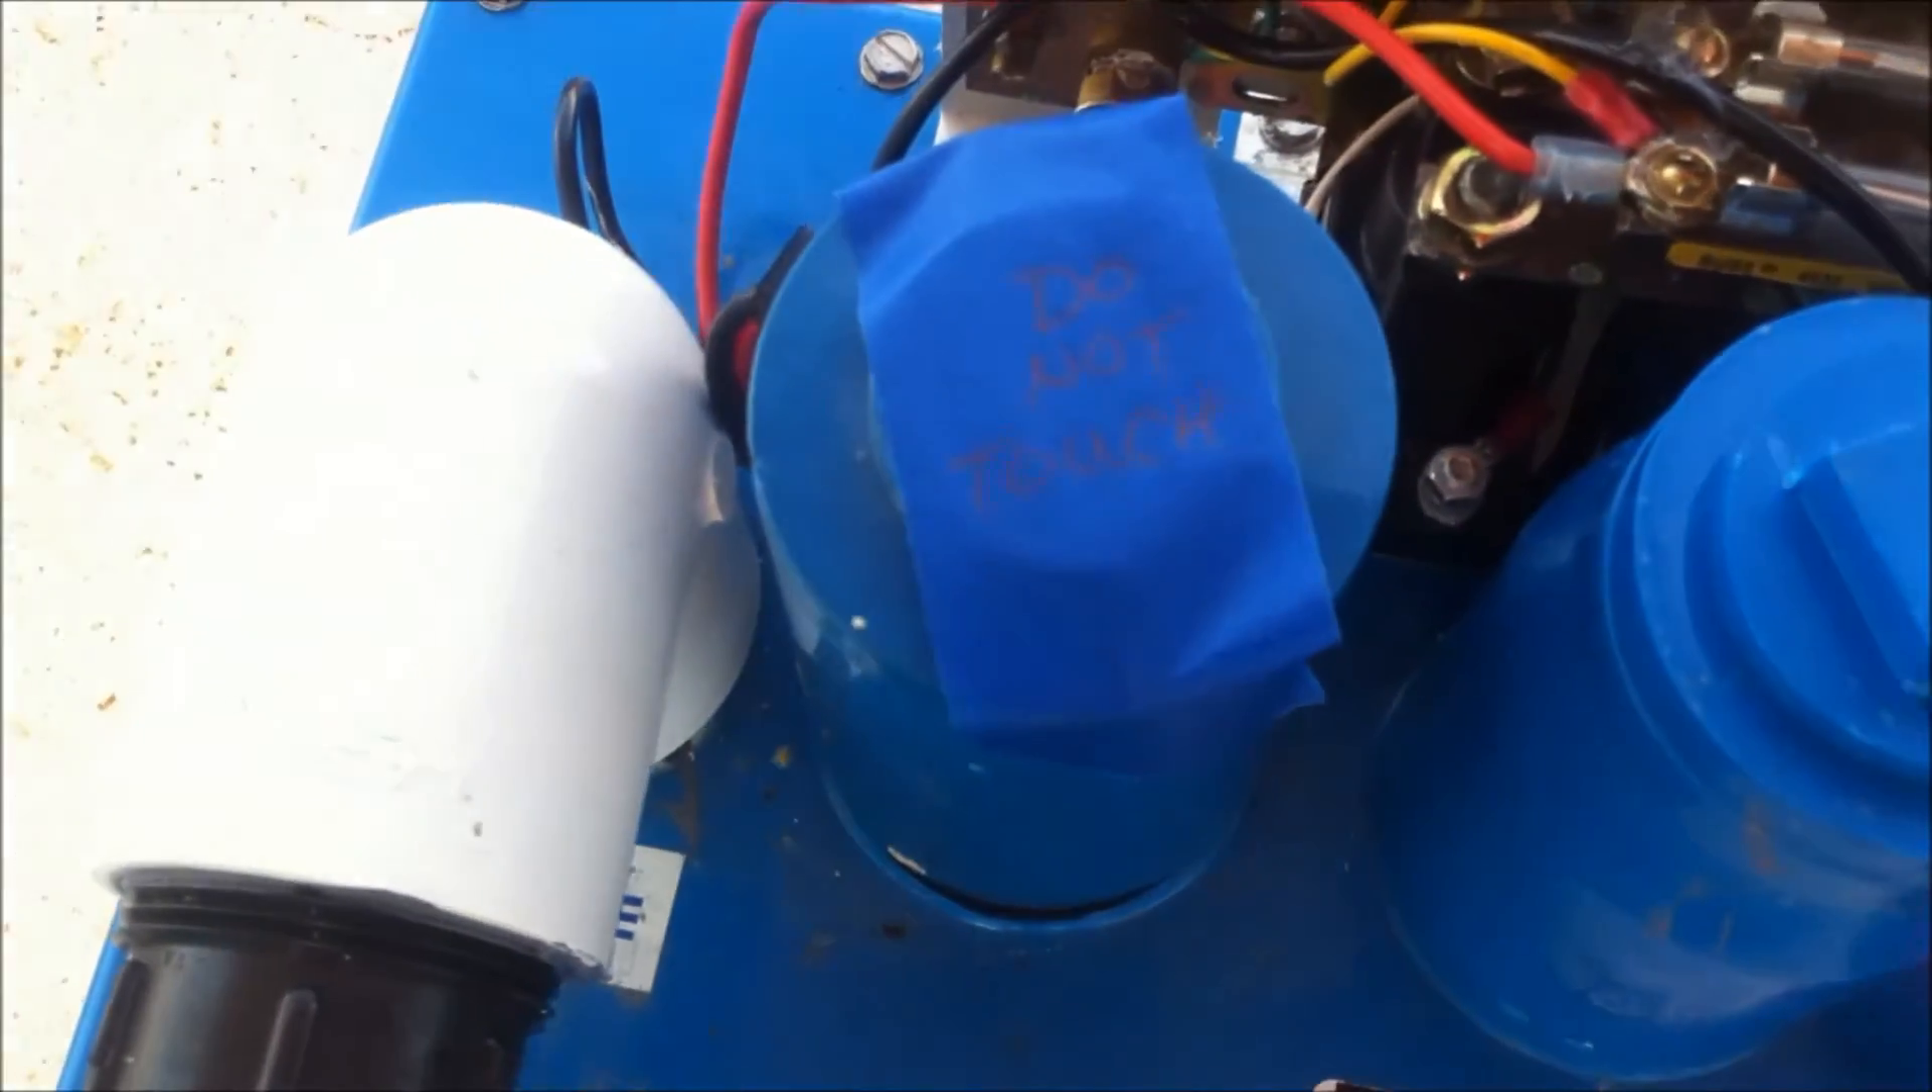You'll notice we've put tape across the stuff it says do not touch.